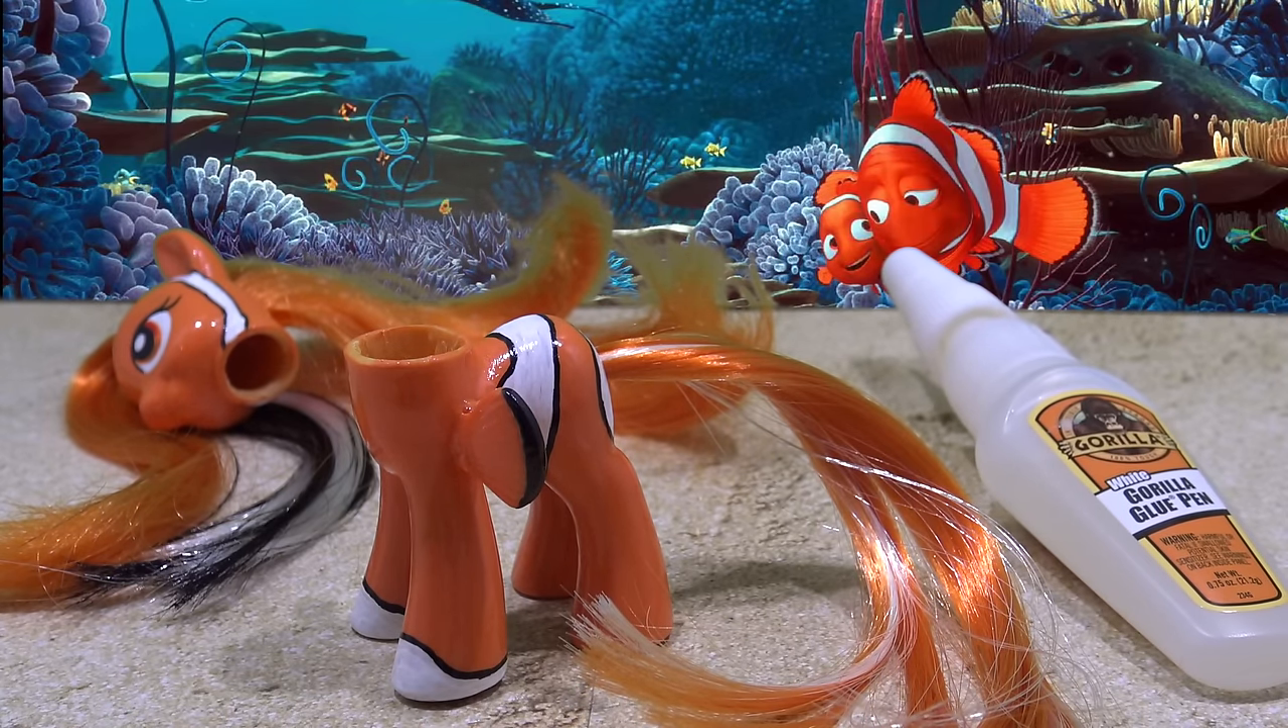The last thing that needs to be done to this custom is attaching the head back to the body.